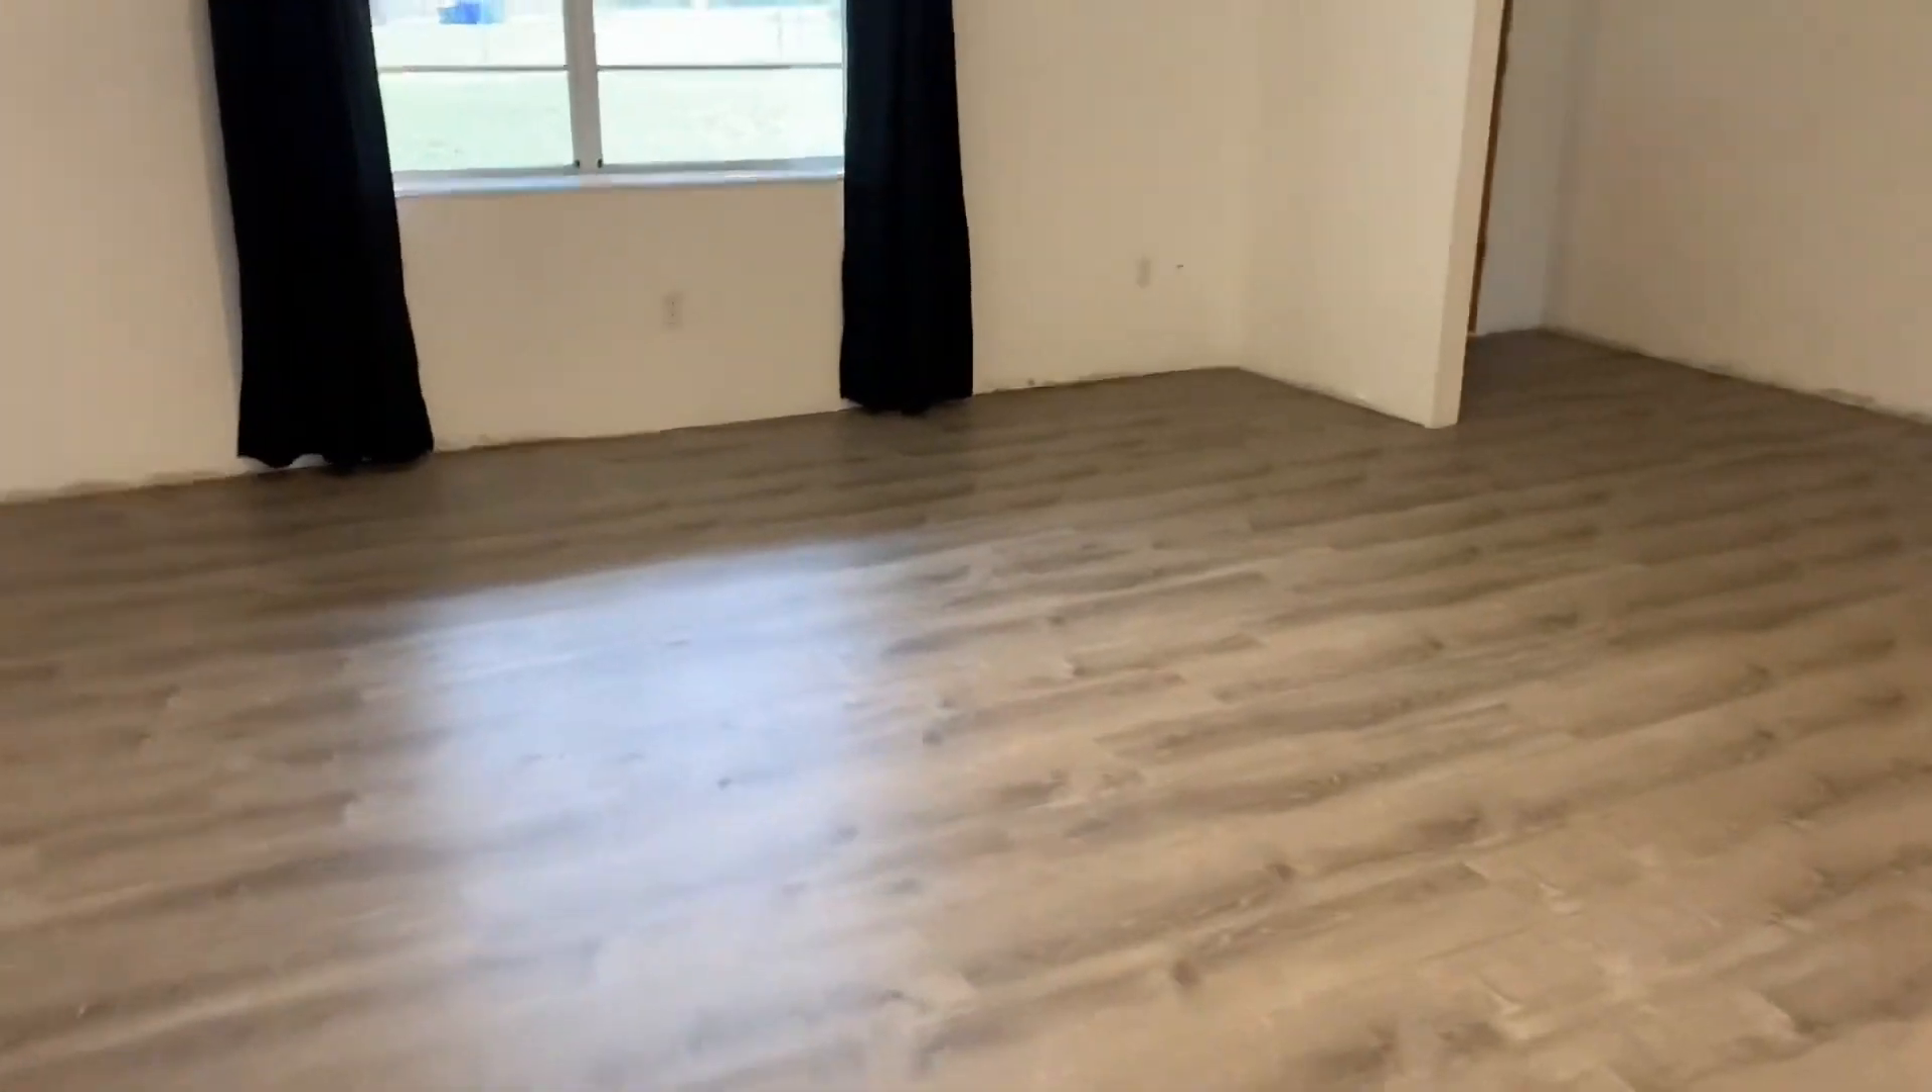And here's the final result of the floors you can see they're finished the walls are painted all we need now are the baseboards but this is the complete project.